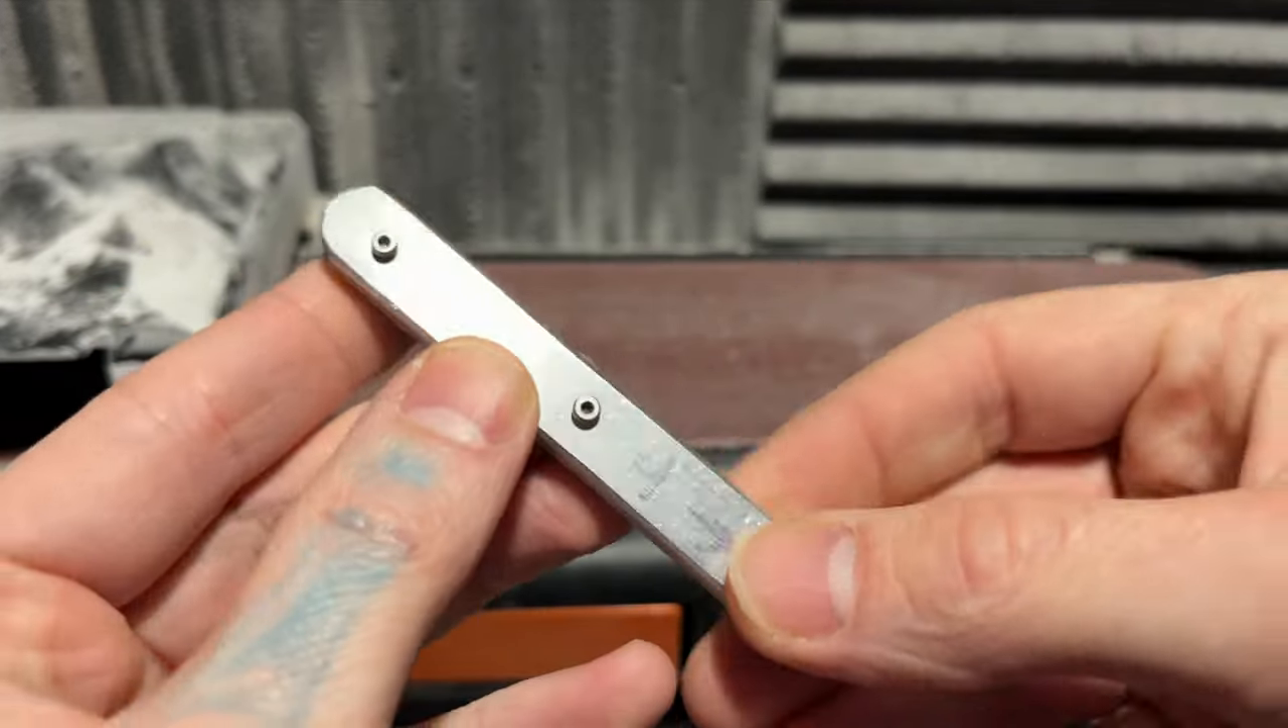So now you should have your scales completely screwed together your ends rounded off right there.